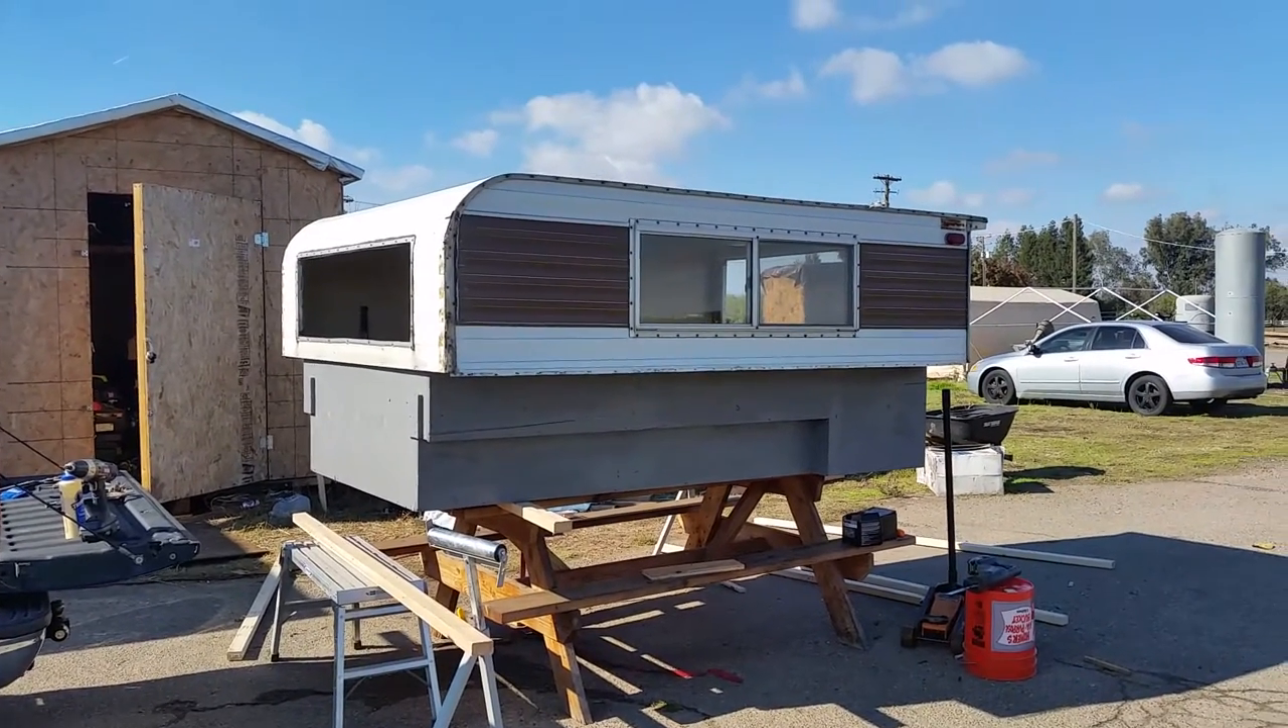I was able to get the top portion of the shell fitted to the slide -in frame.